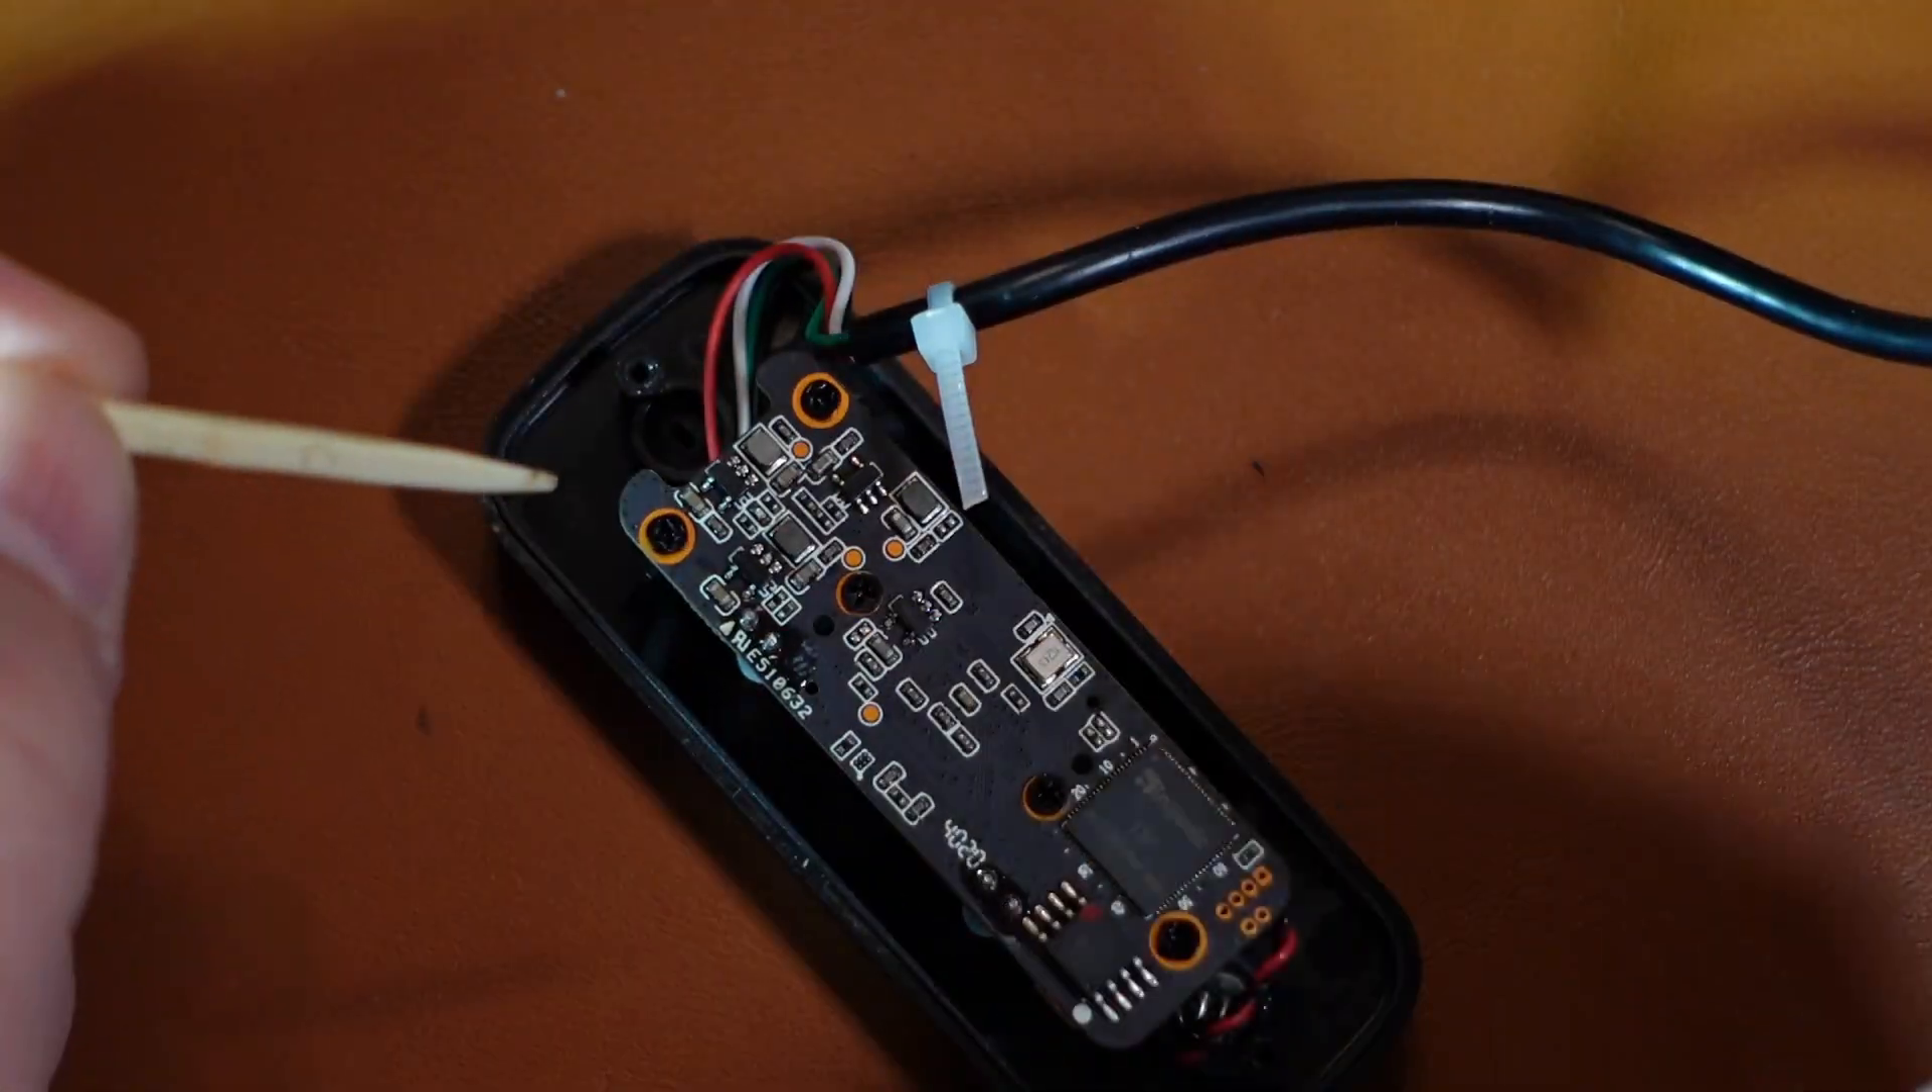We put this little zip tie here likely so you can't yank the cable out.